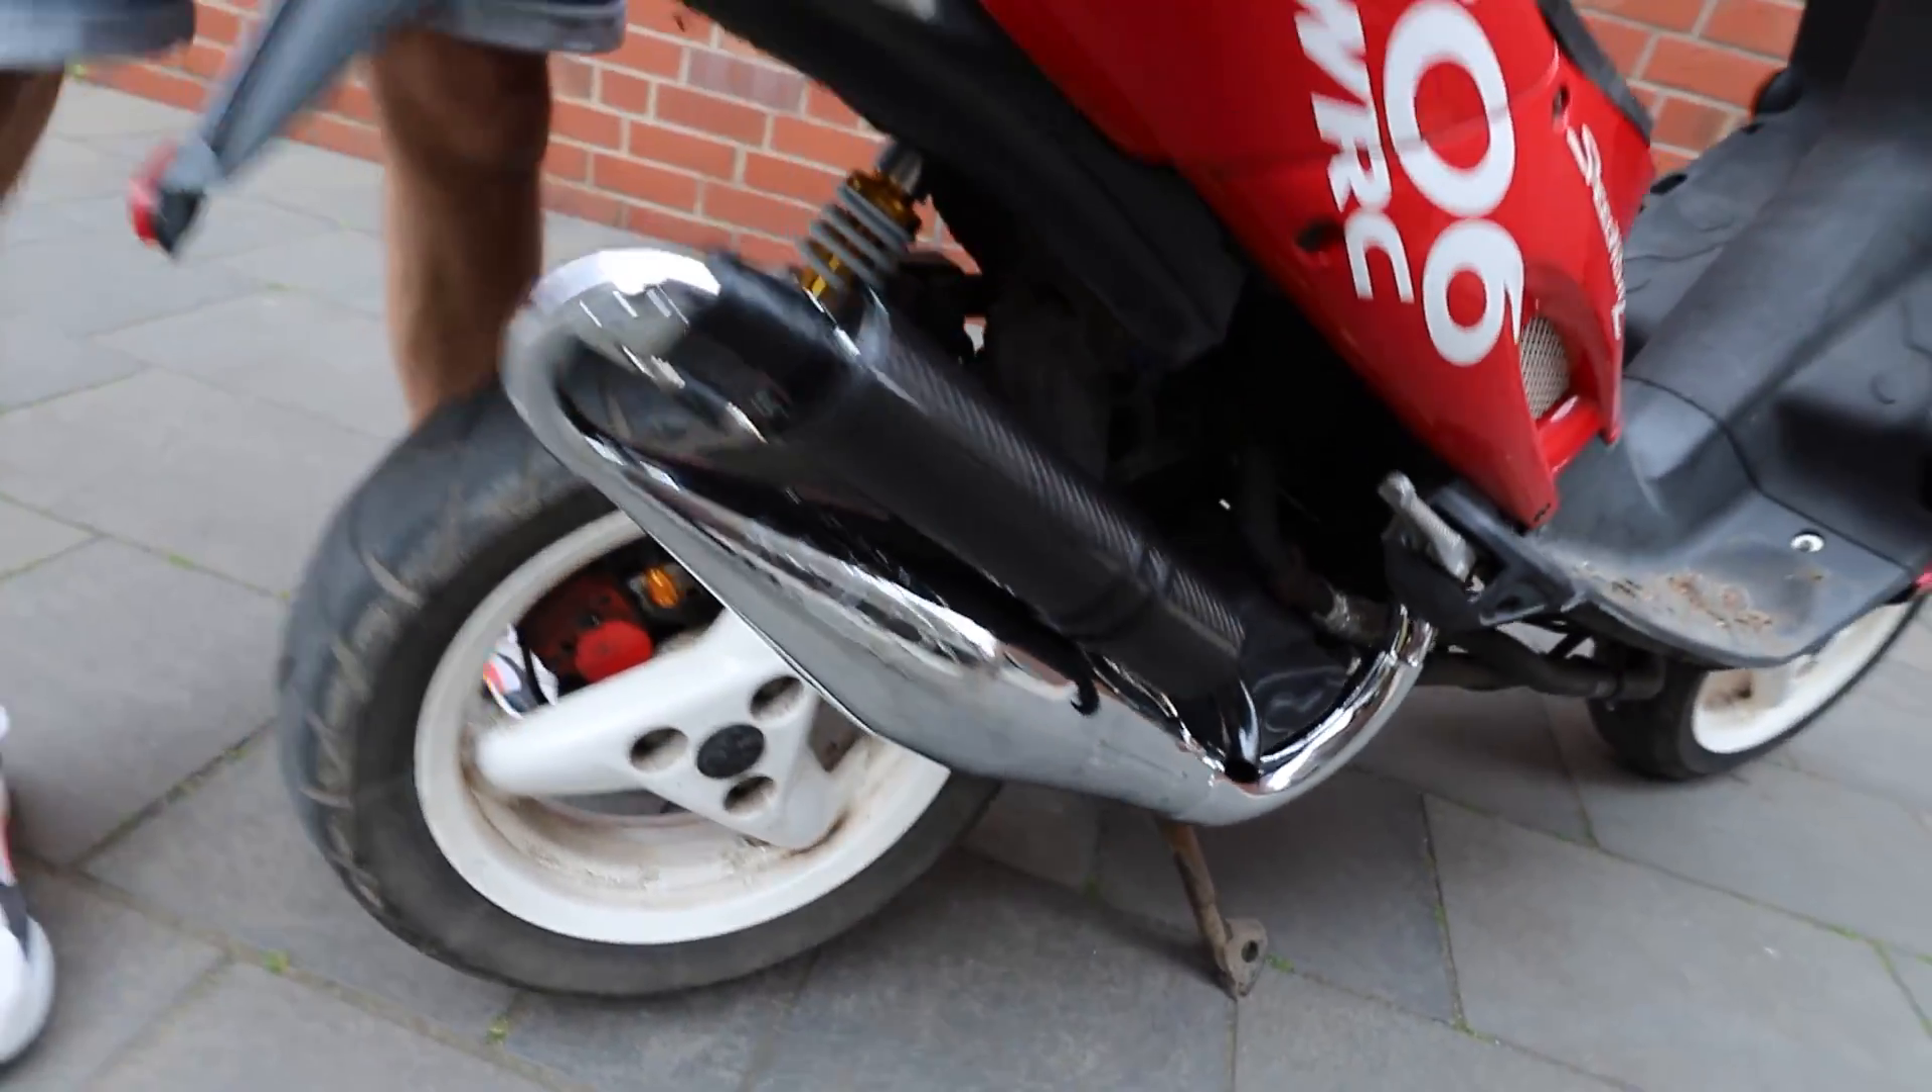Wir haben den schönen Auspuff dran gebaut.